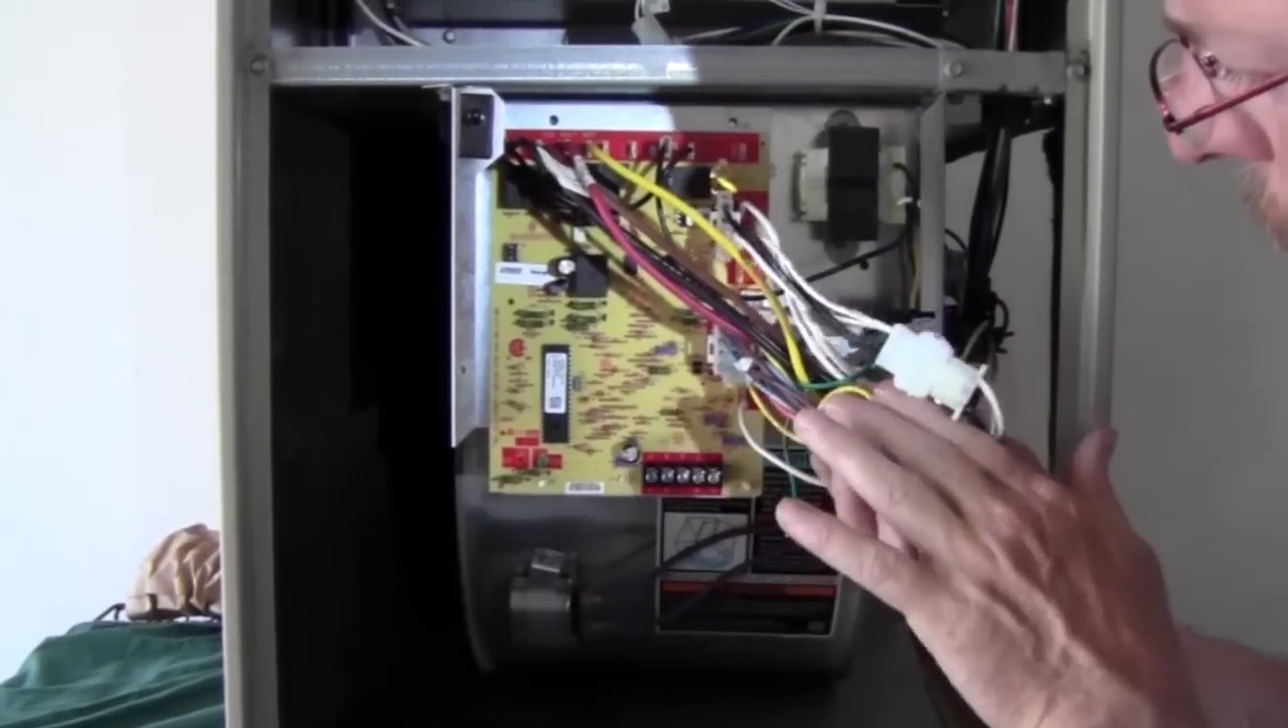So pretty much we've got this board installed.